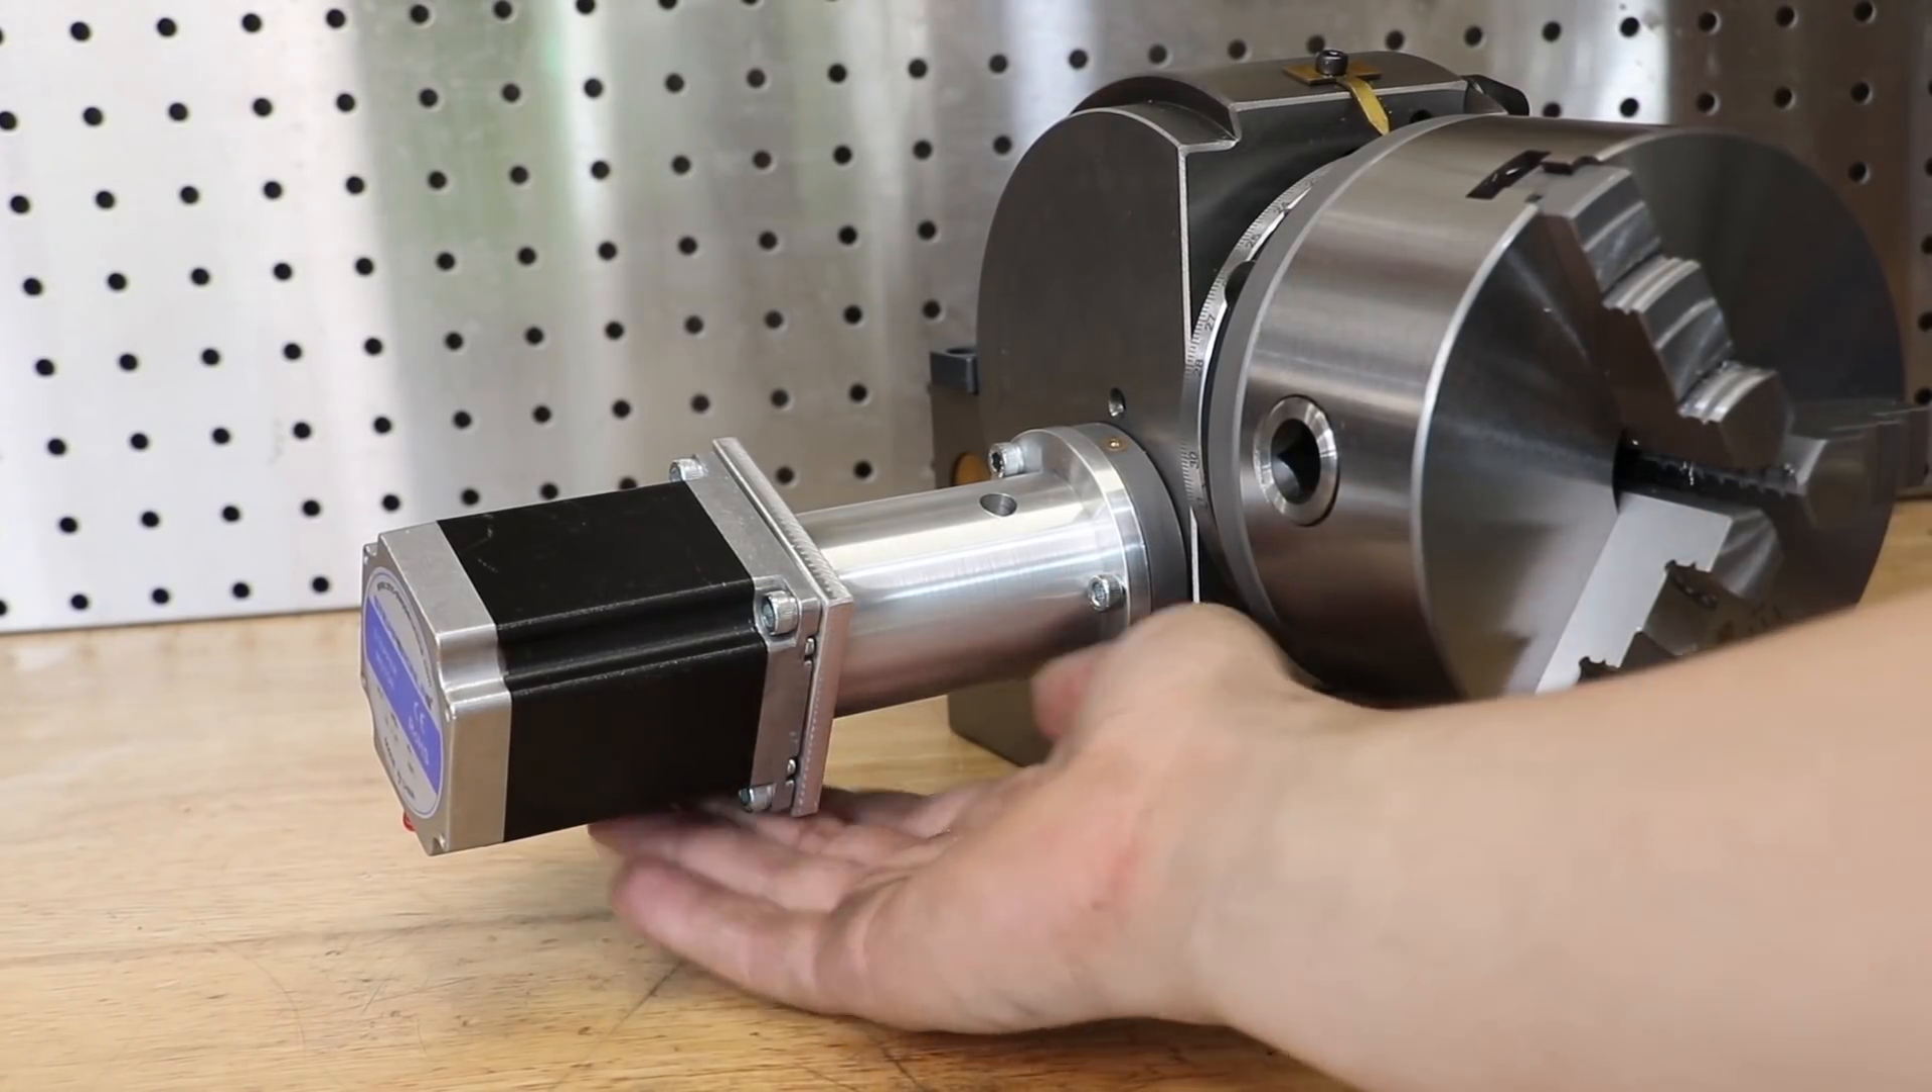And that's the stepper motor on, and the build portion is done.